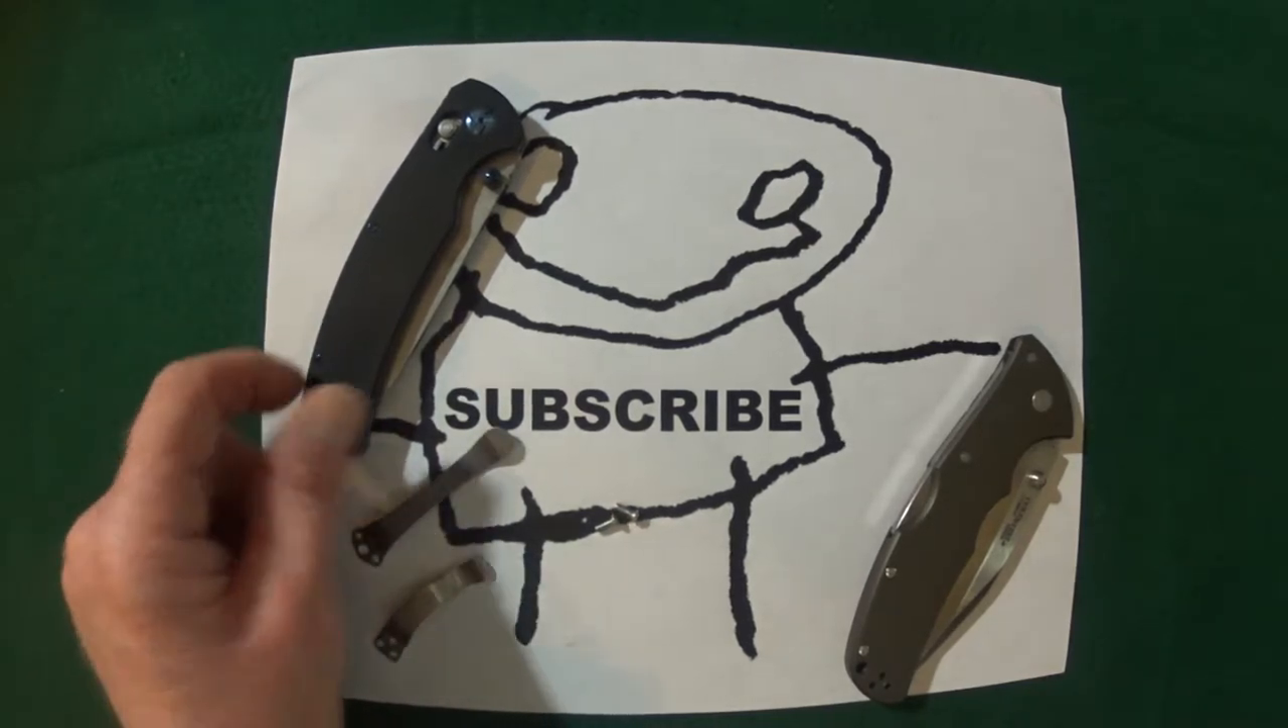As you can see I already went ahead and took off the clips.